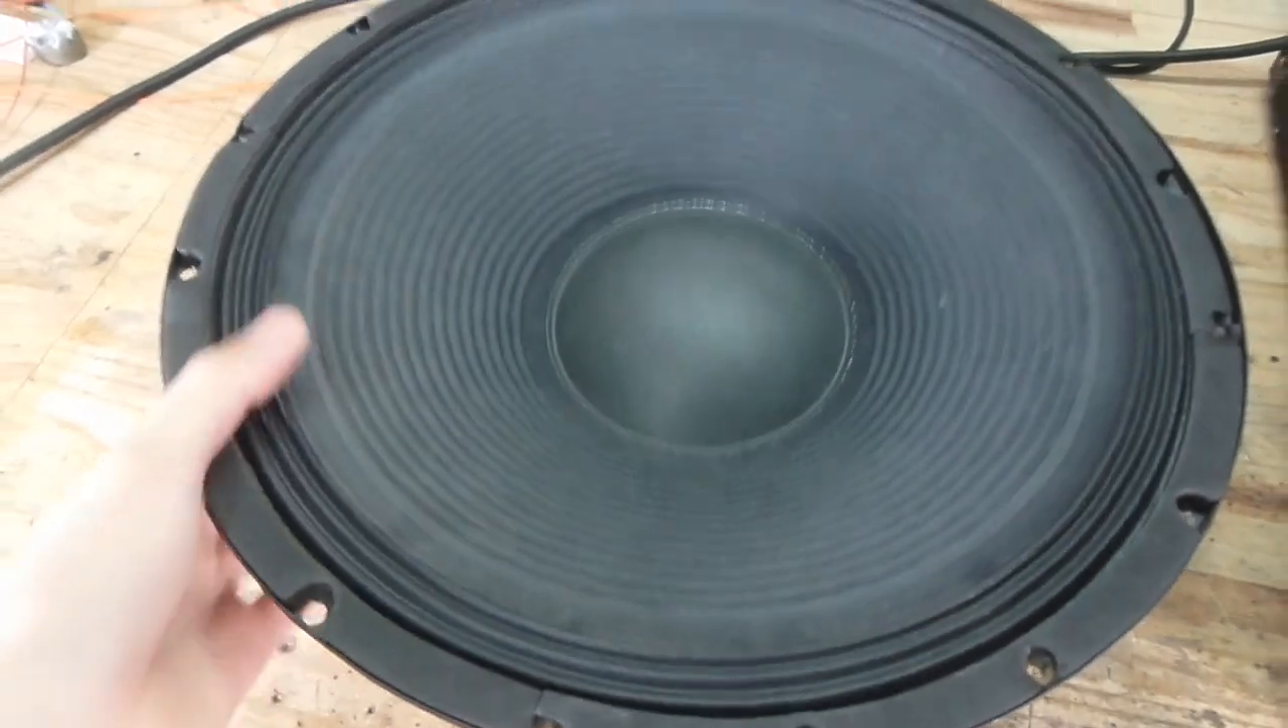So as you can see, I just removed the speaker from the cabinet.